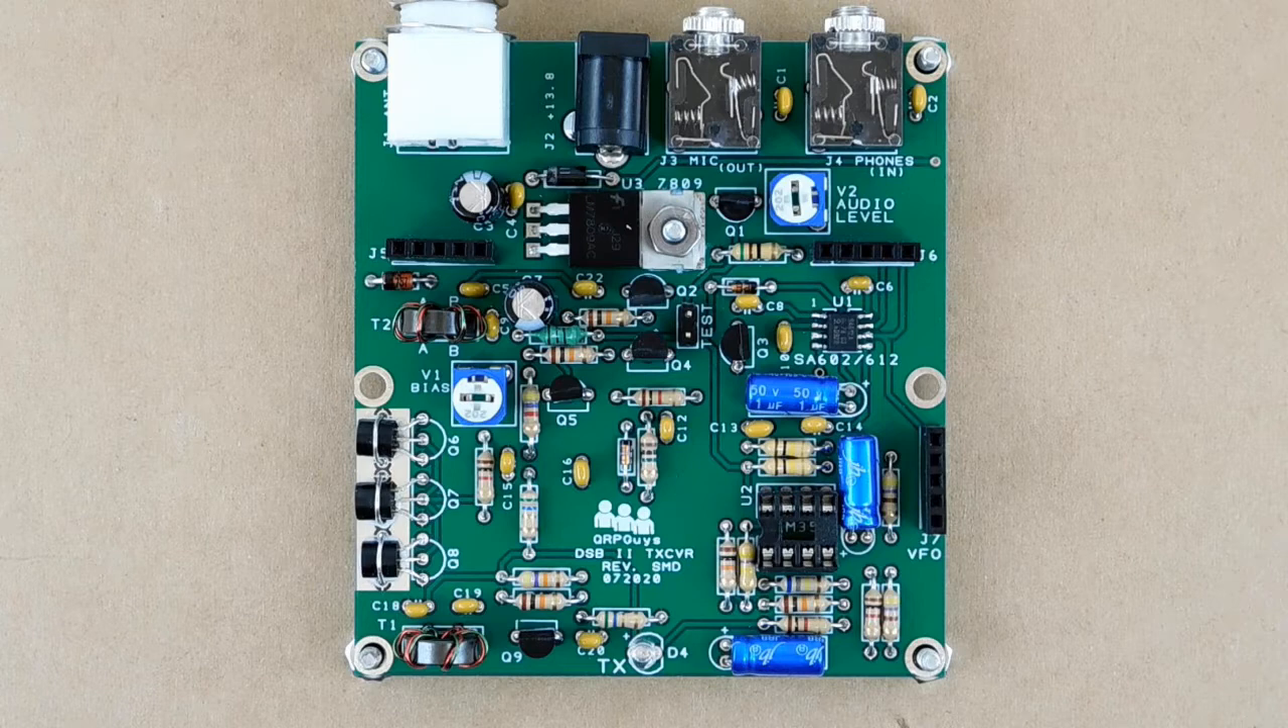This is the printed circuit board with almost all of the soldered parts in place.